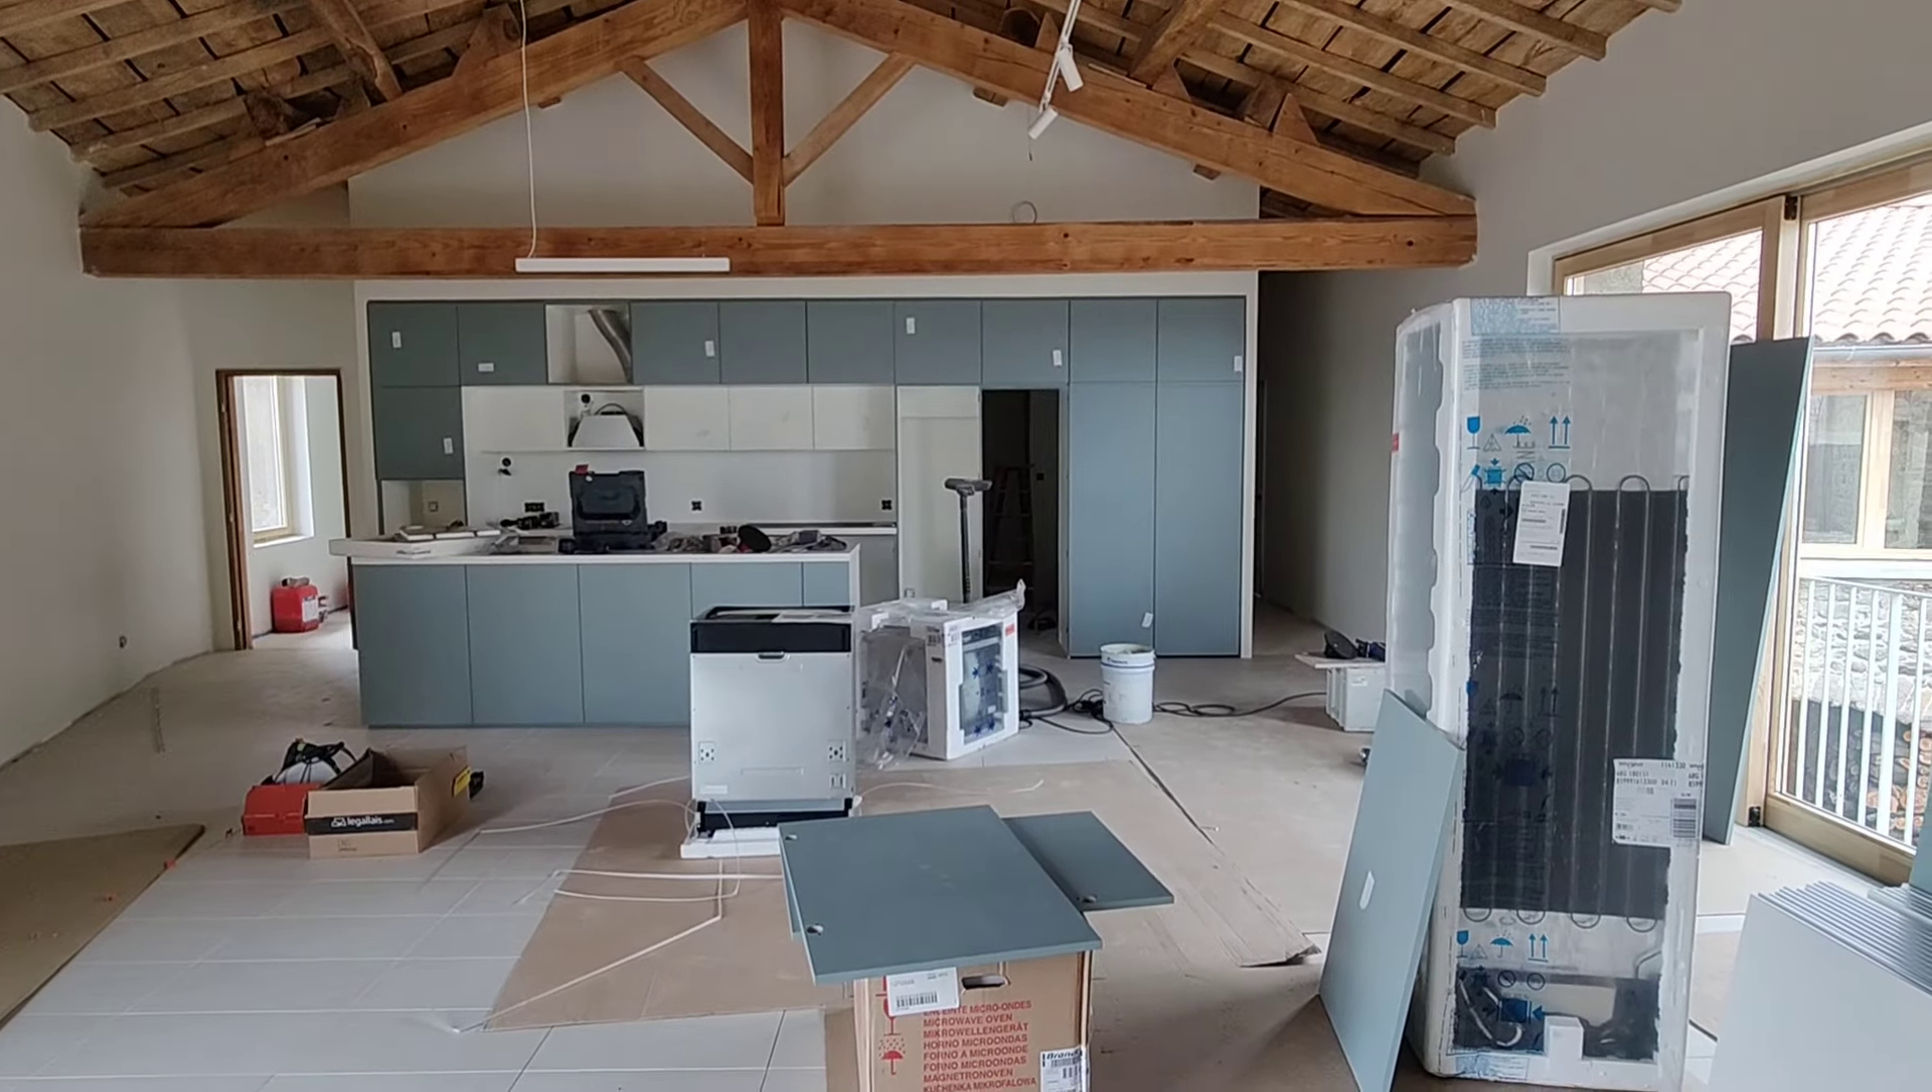C'est pas terminé. Il reste encore des portes vertes fjord à mettre.